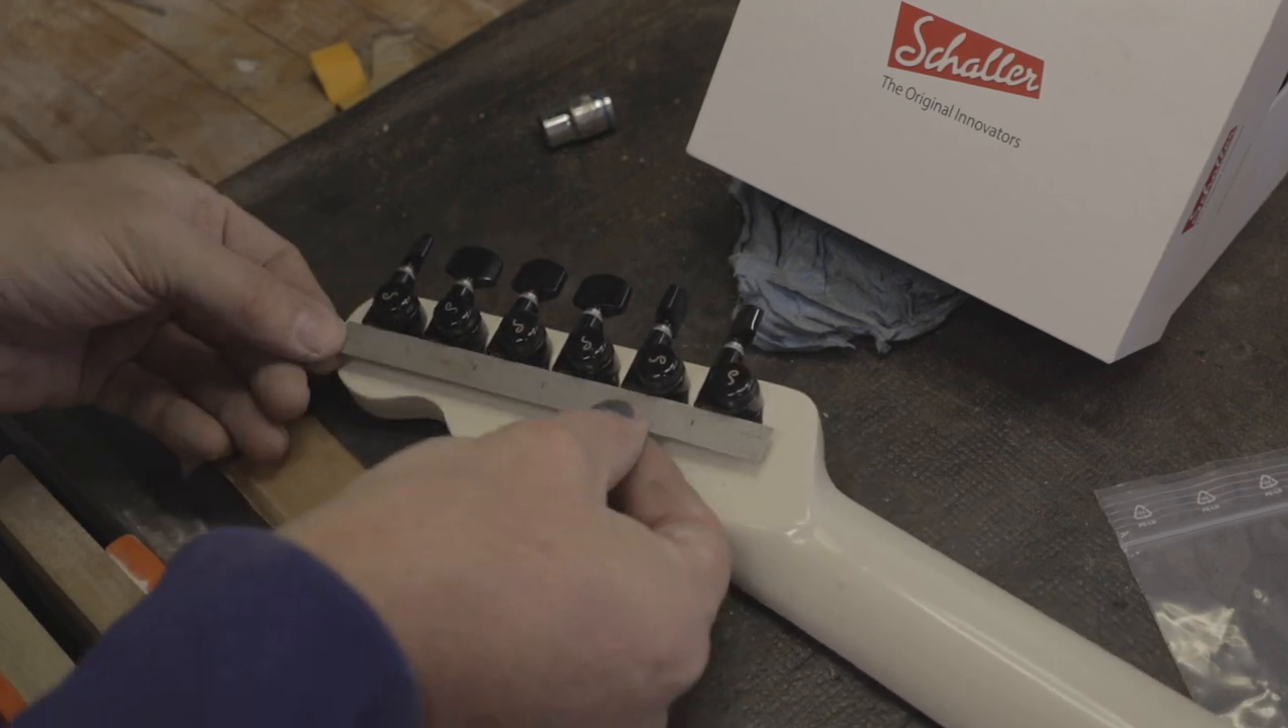I took a little time to install the tuning pegs and I've got the front sort of buttoned up.